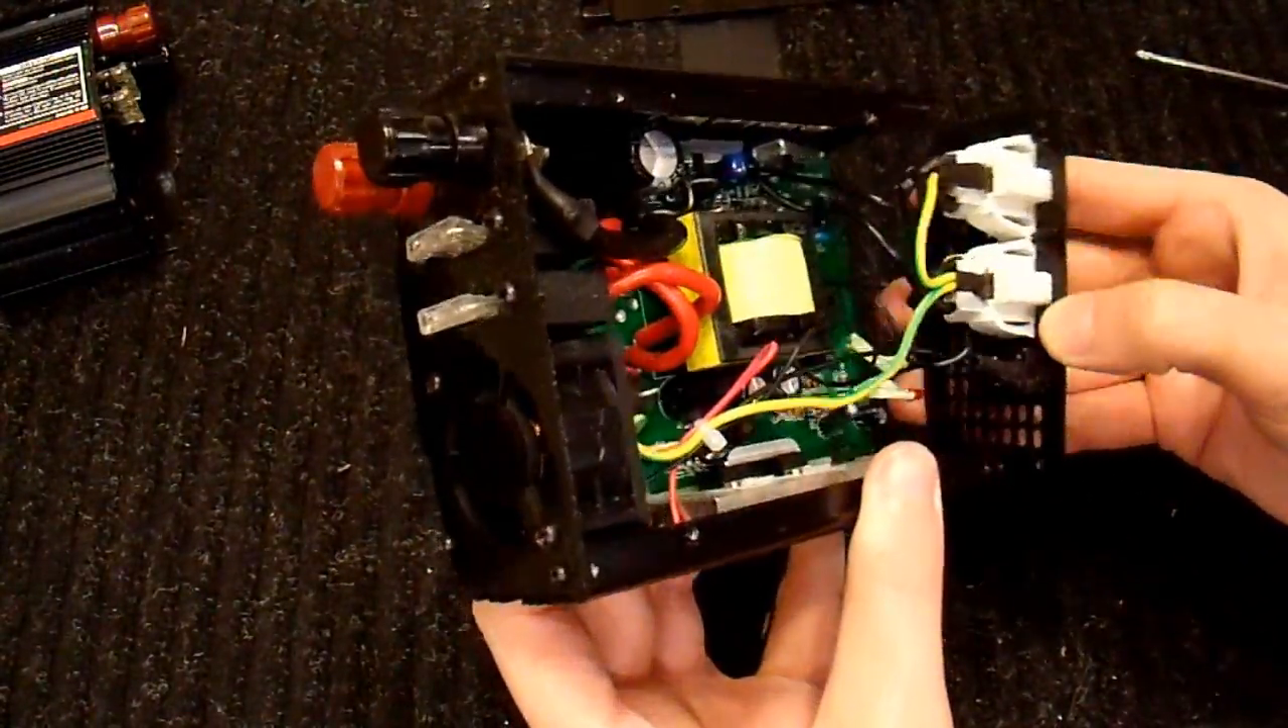There's the end panel off. And, we can't really see much.